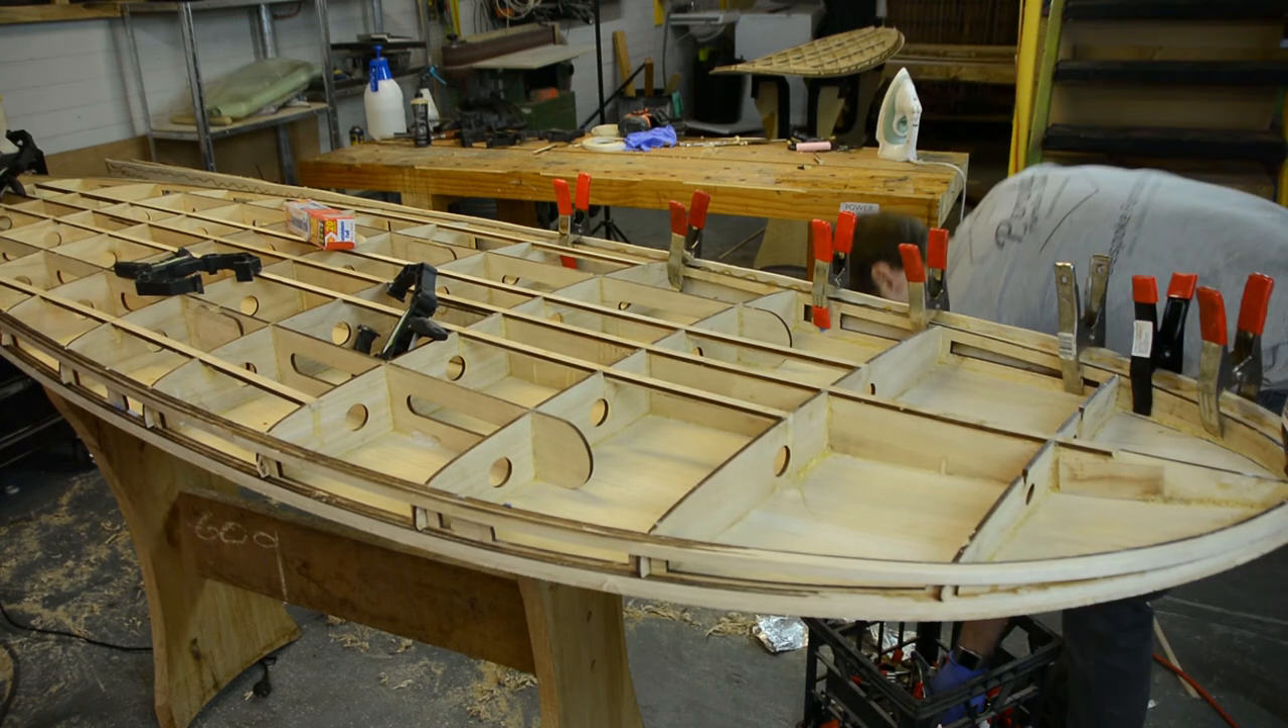There's our nose section clamped on.